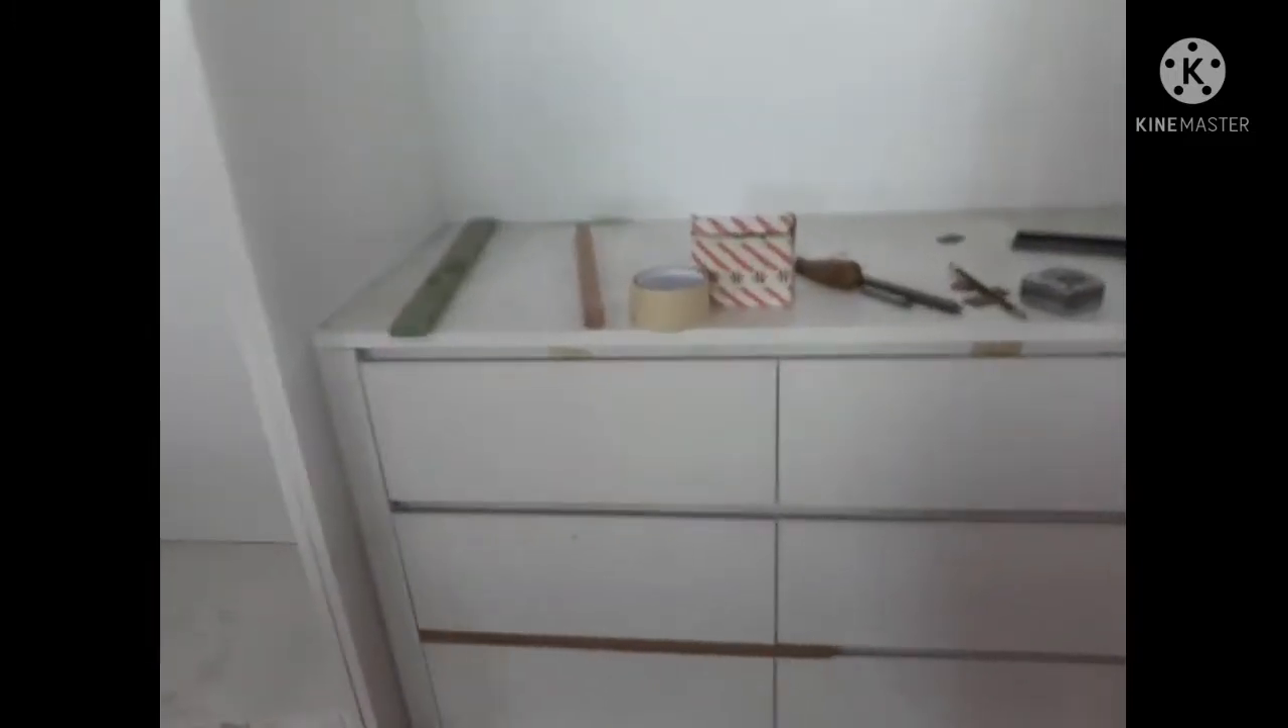Kung mapapansin nyo po nakakabit na yung mga drawer nya.